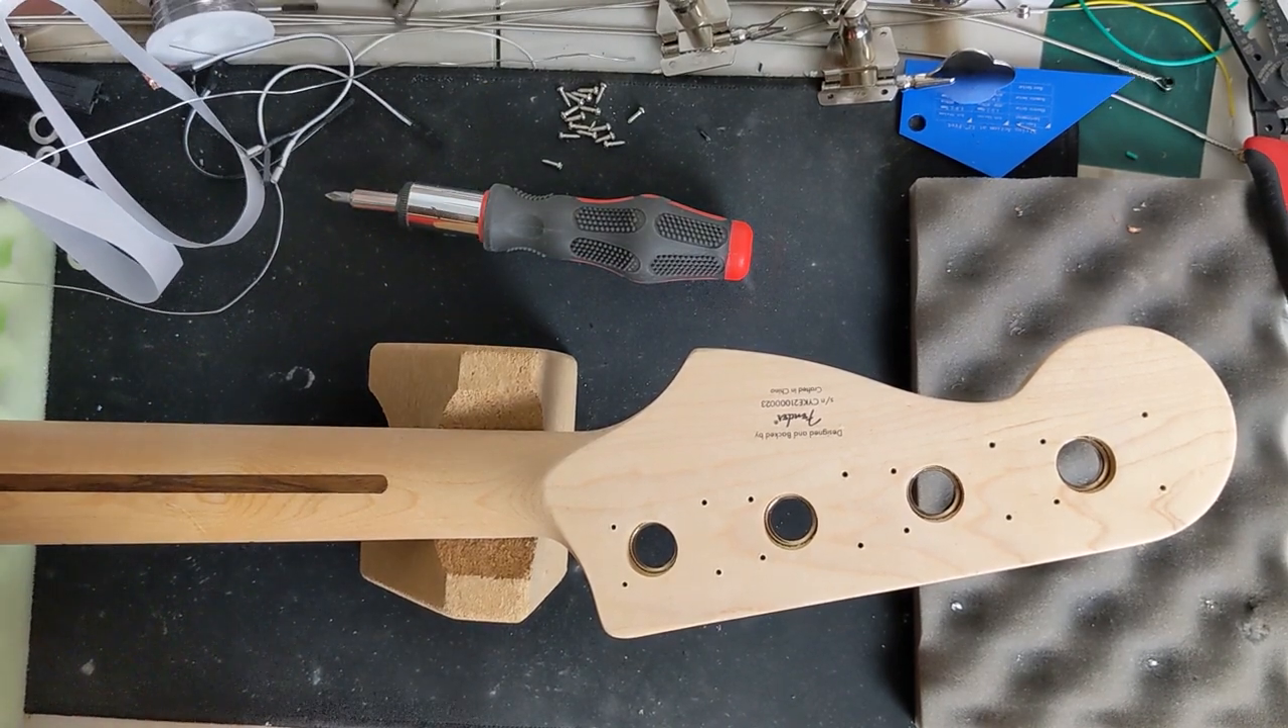Okay, our tuners are removed but we still have to remove the stock bushings that are in here.